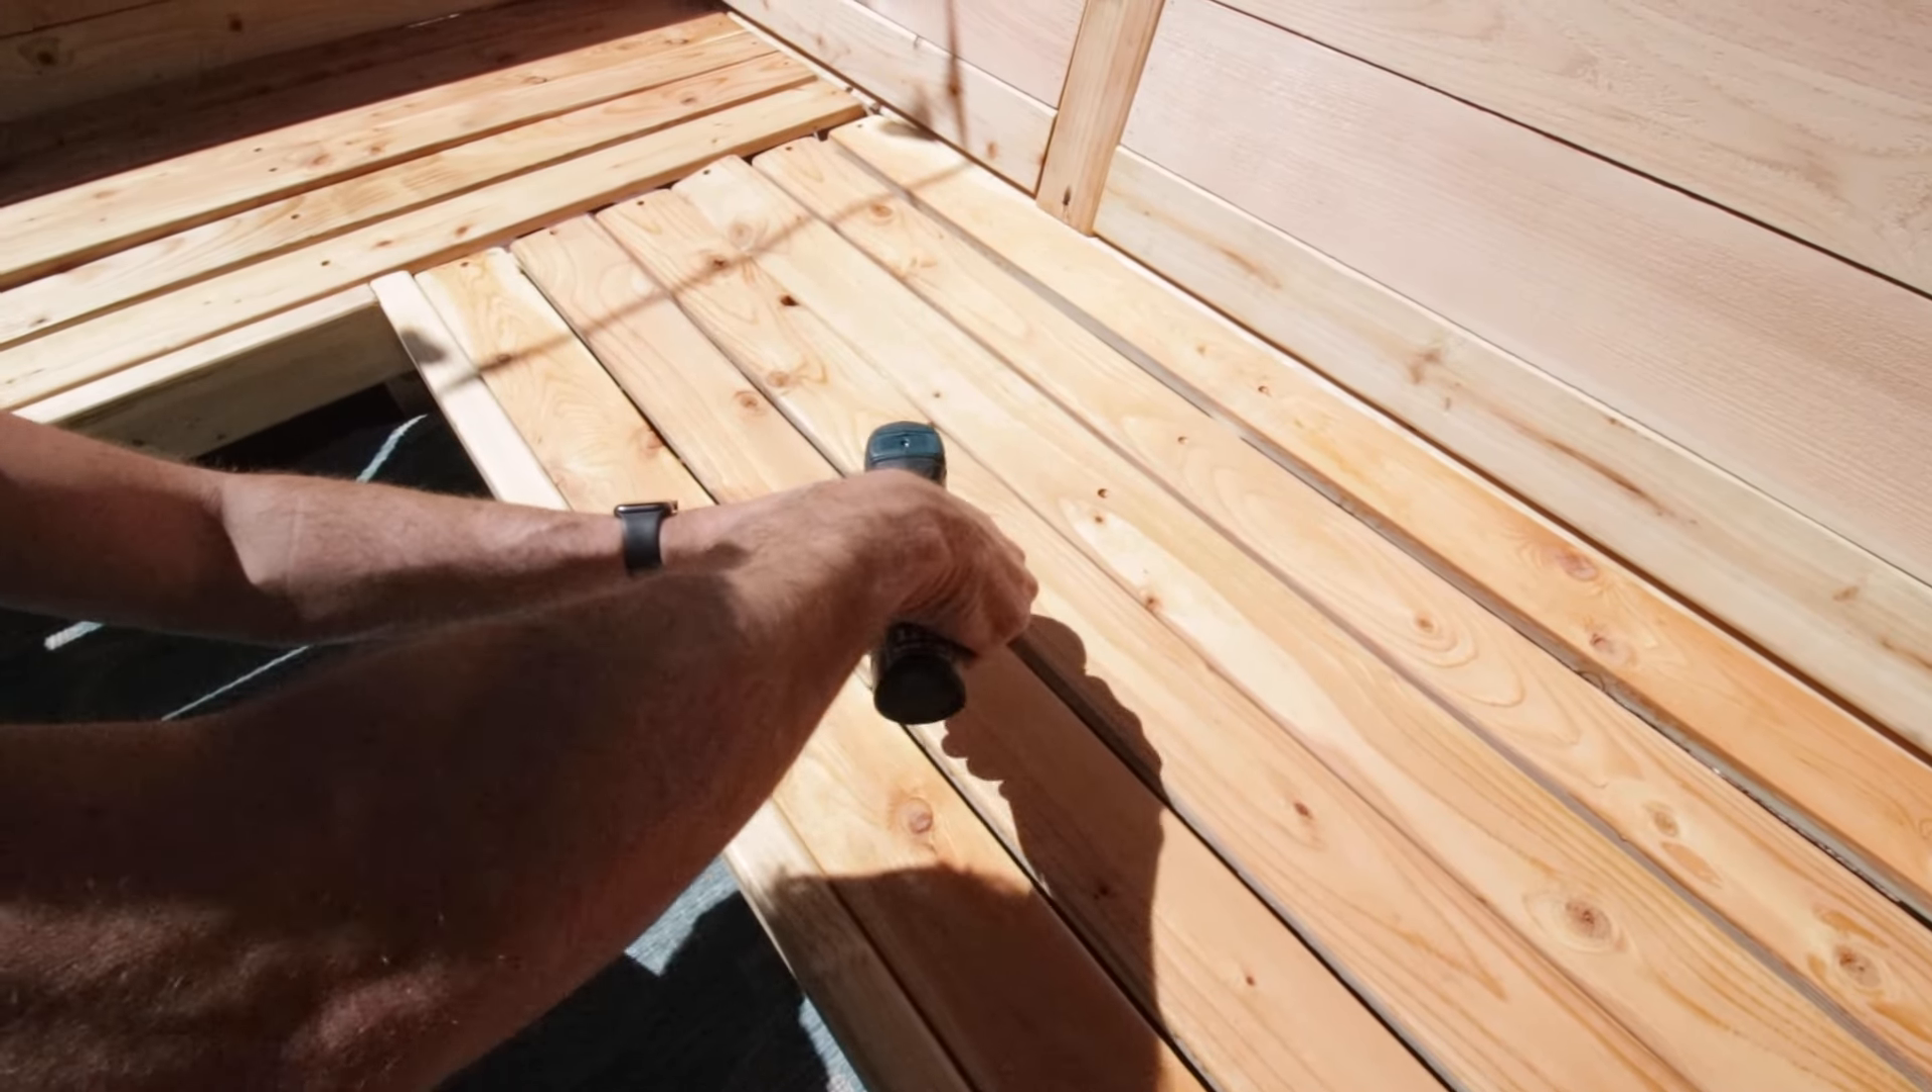Once that was done I then installed all of the seat slats, got them all nice and organized and then I just went around and screwed them in.